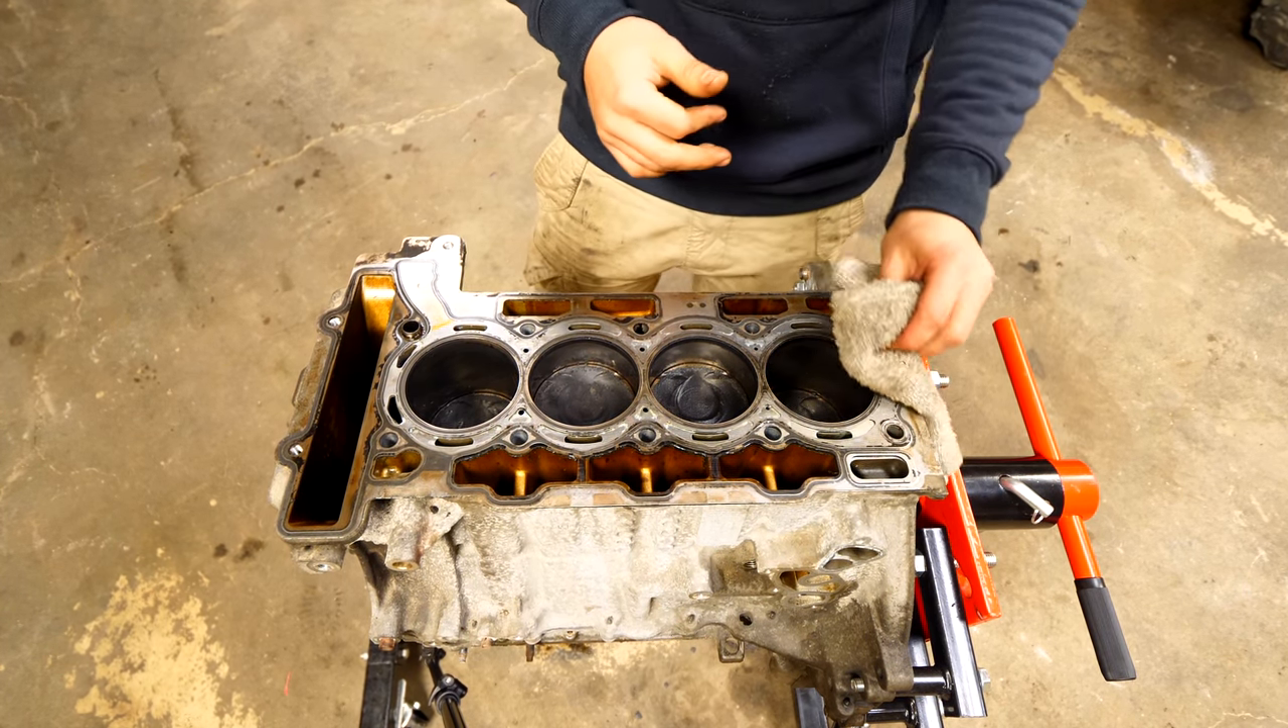With the head set aside, there is still one more thing that's found in between the cylinder head and the block, and that is the head gasket.